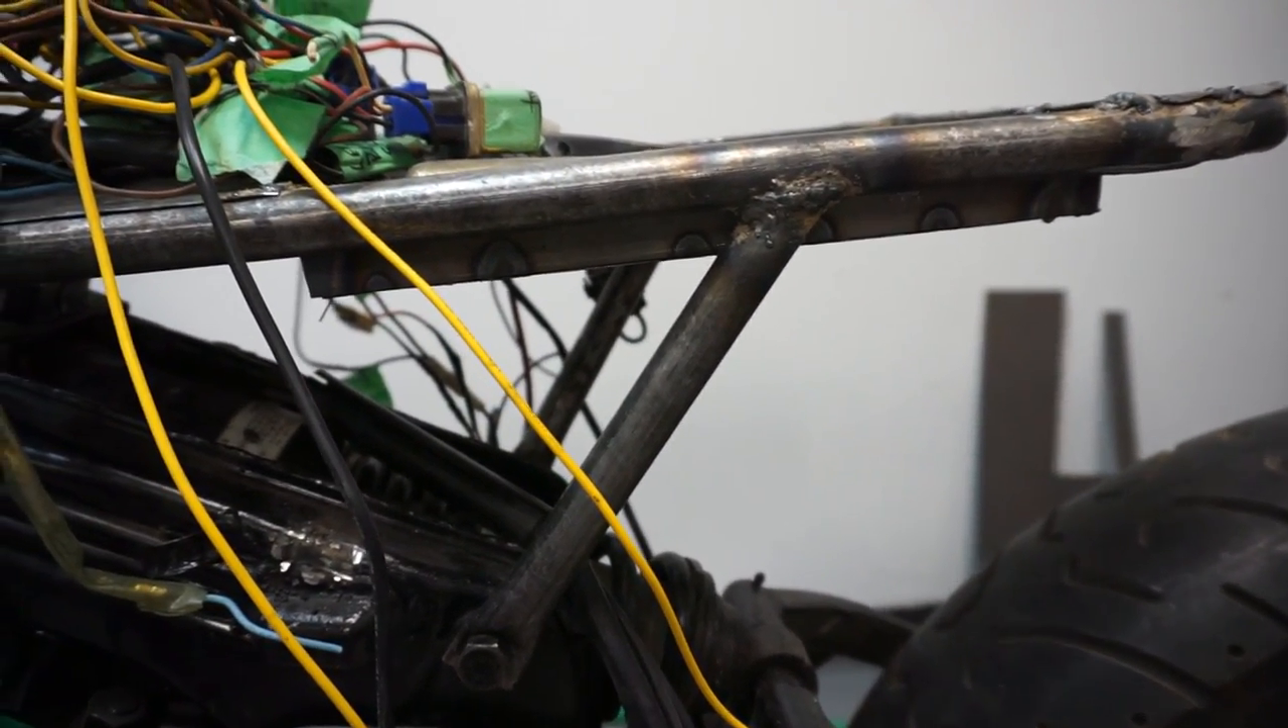If you look at the subframe from the side now you can see the pan stick down a bit.